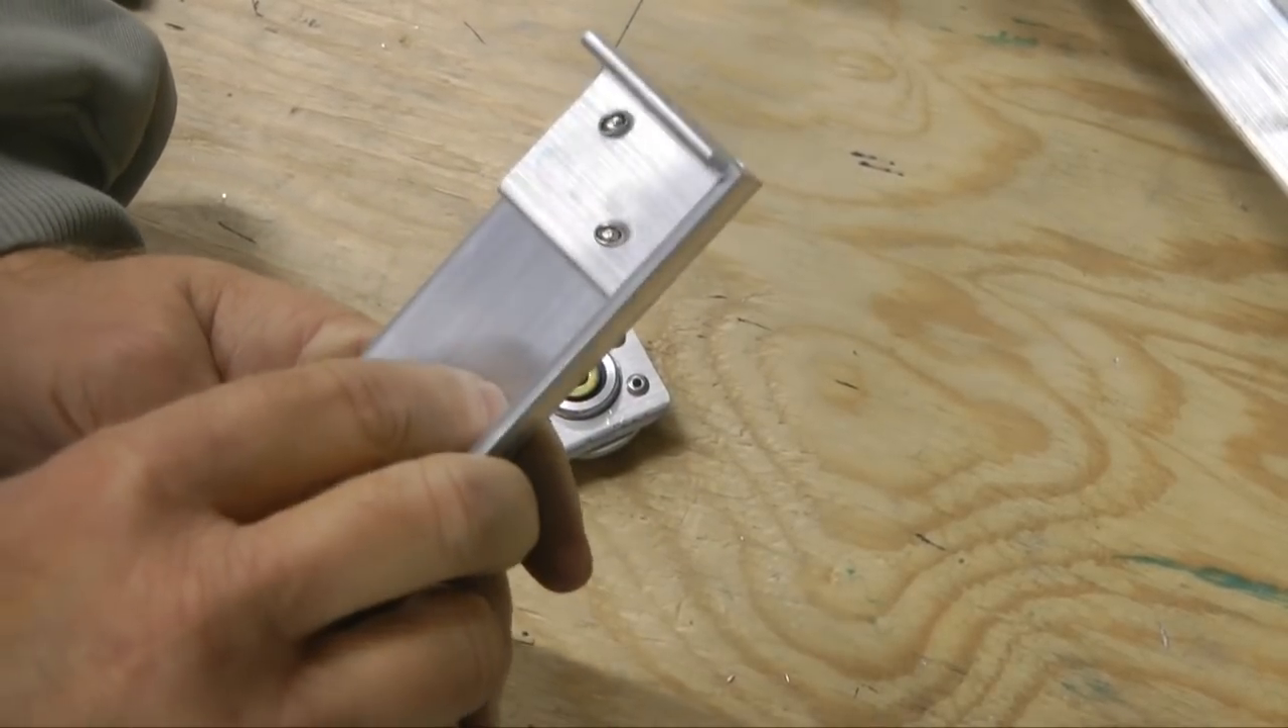Also, here's our mounting block now riveted to our vertical member.